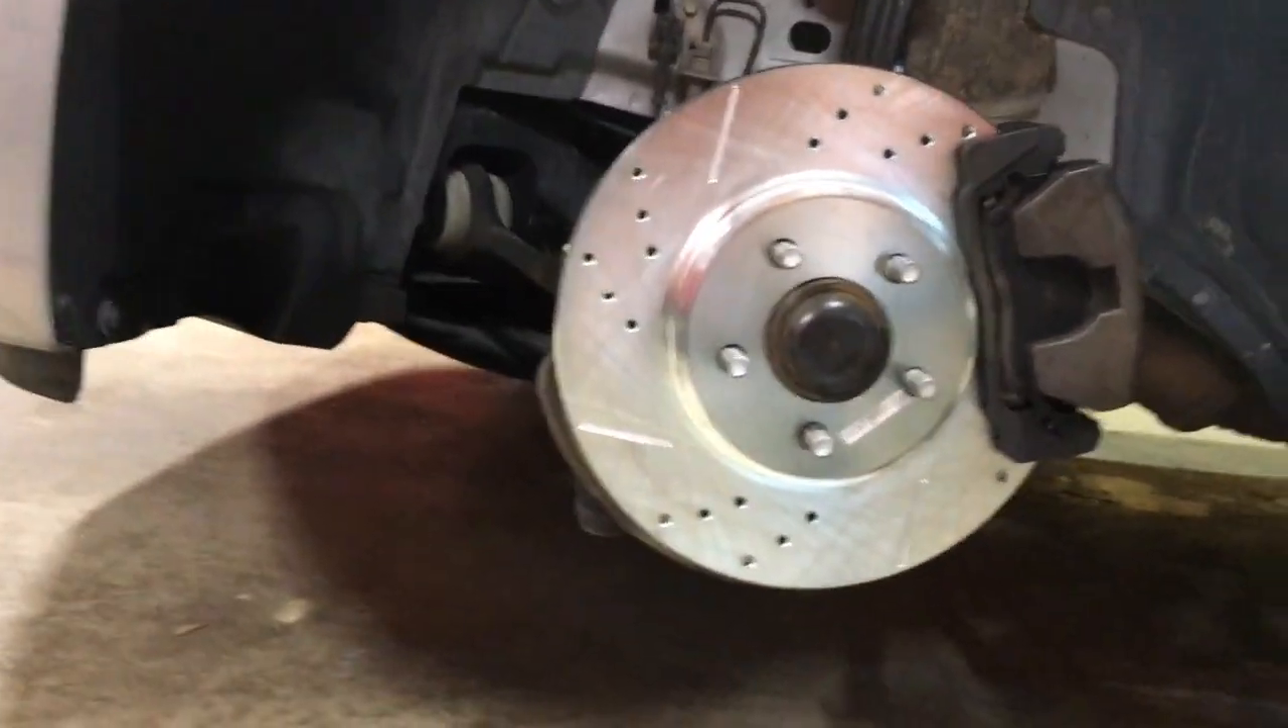Let me get these cleaned up, and I'll get that one bolted on. Okay, there we go. The rotor is in place.